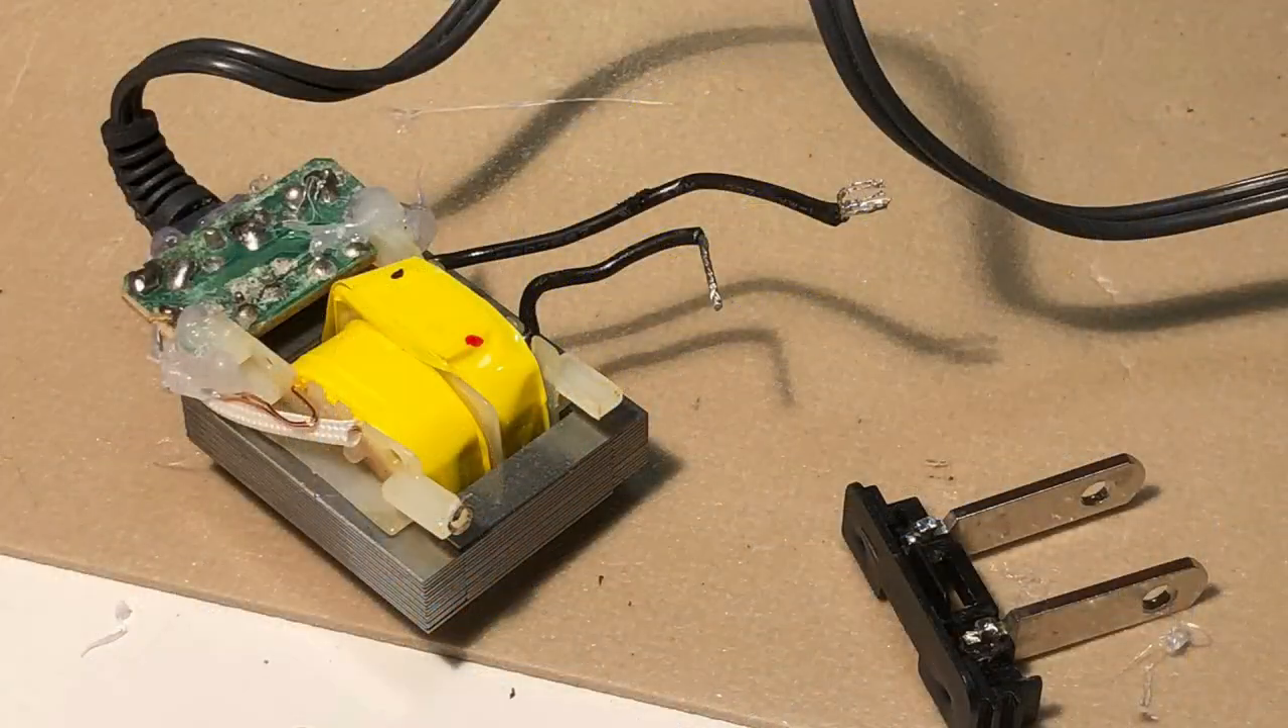For a clean installation, I used the Dremel to open the wall wart casing and extracted the power supply and got rid of the prongs.